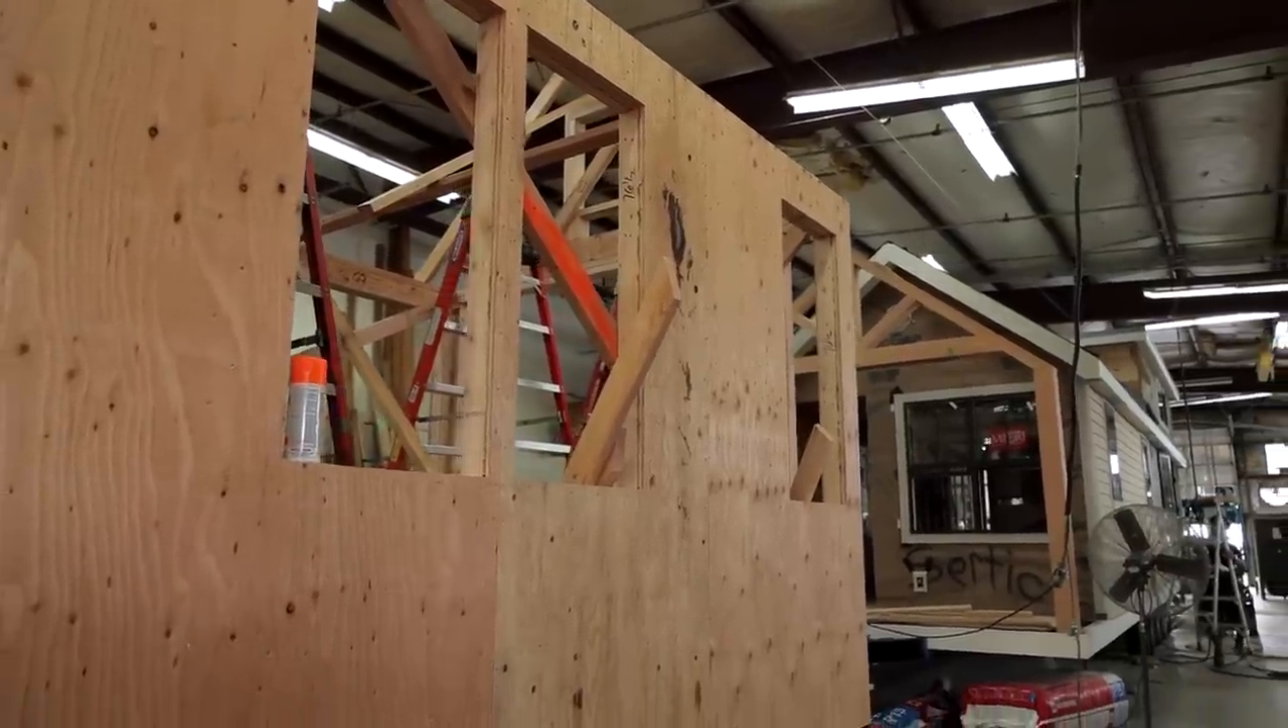So this model right now is the roof's not on yet but the walls have gone up.